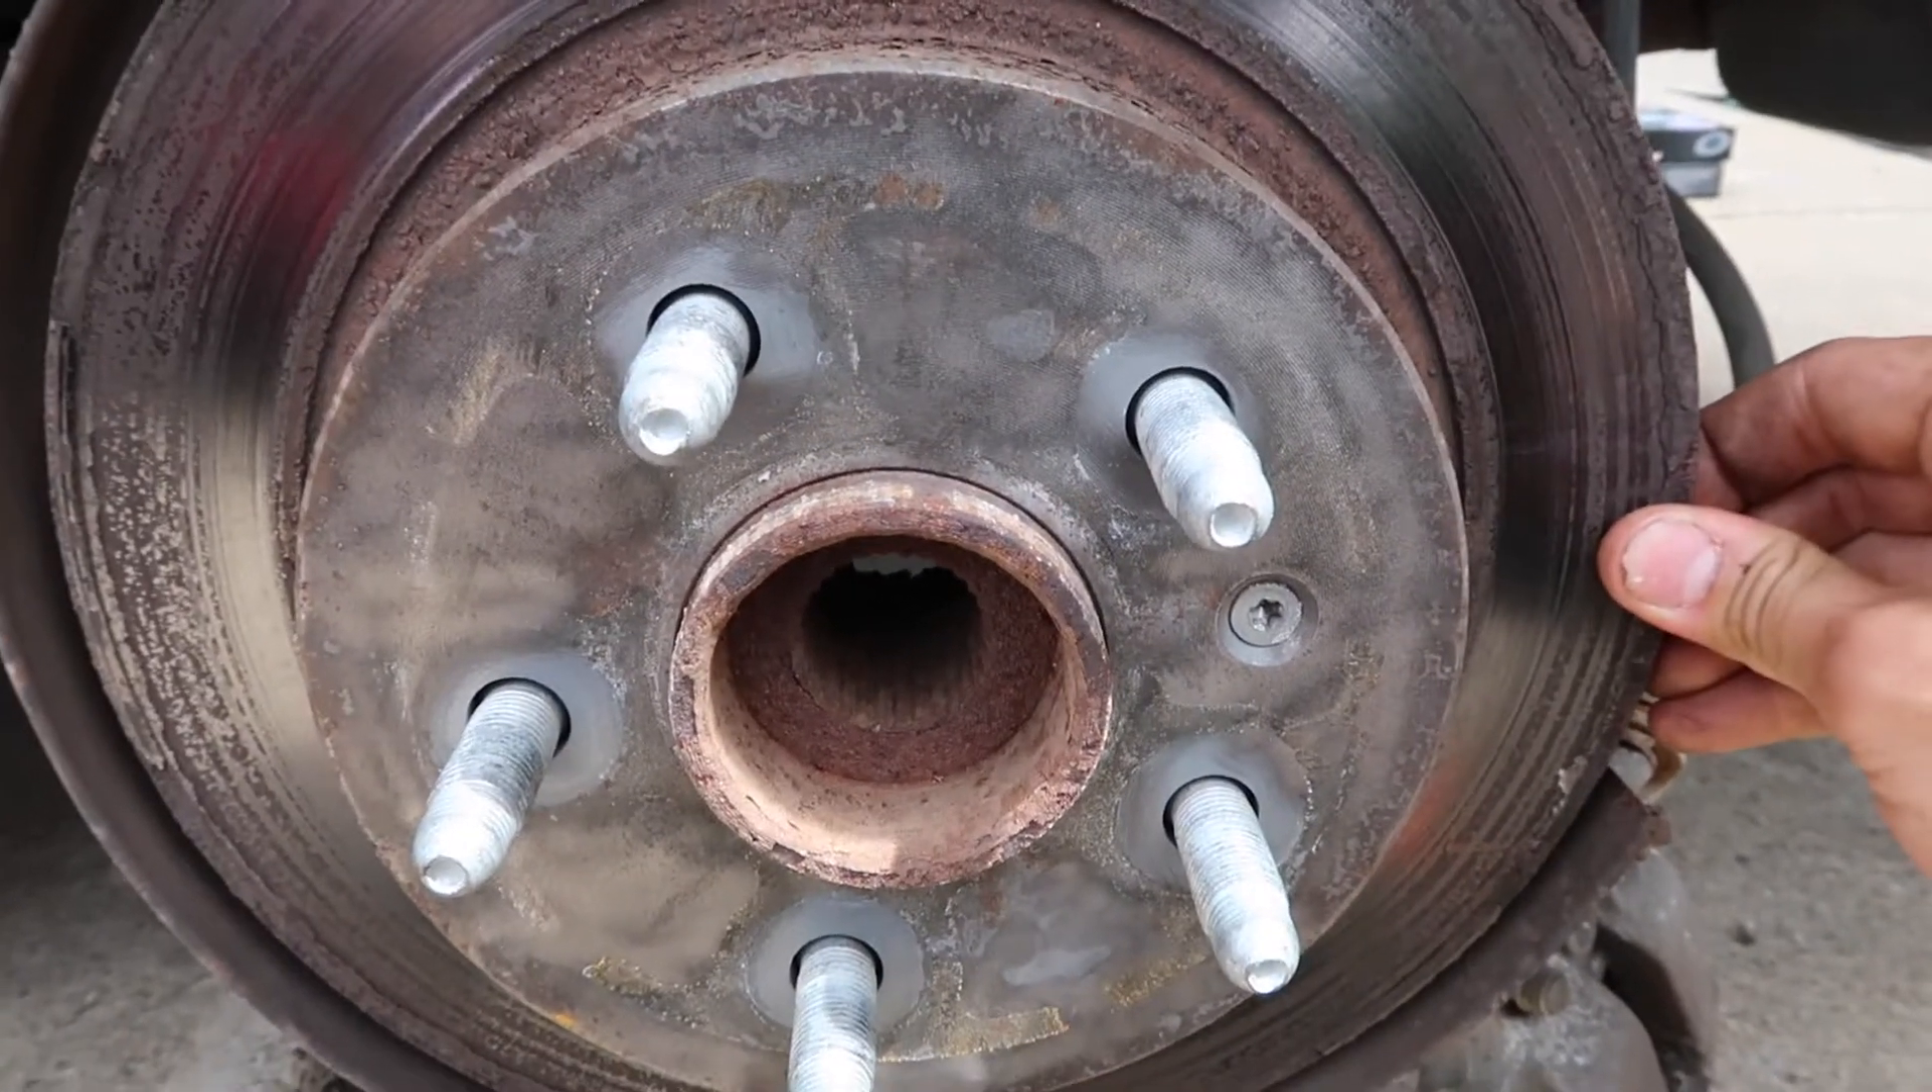So now all we have left to do is take off the rotor and we'll have access to our wheel bearing.